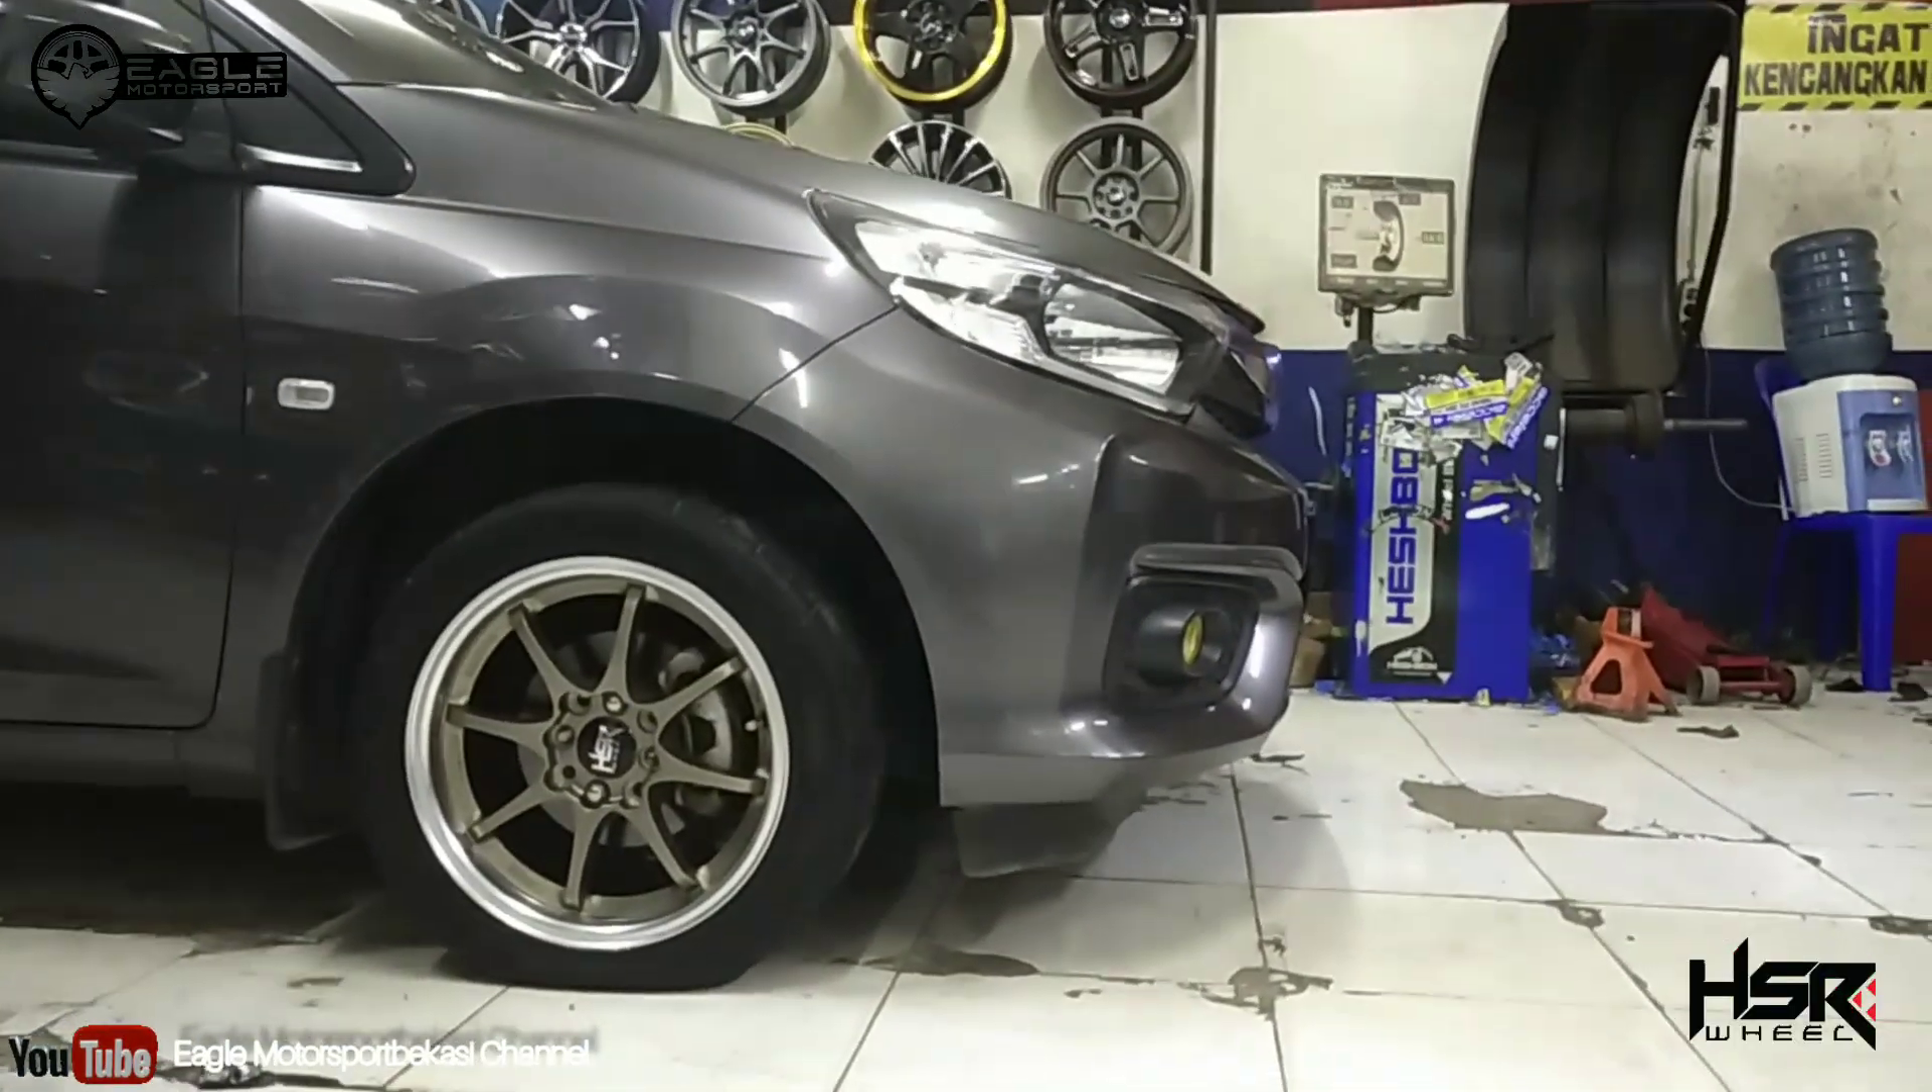Nah, ini velg HSR wheel ring 15 sudah terpasang ya guys.